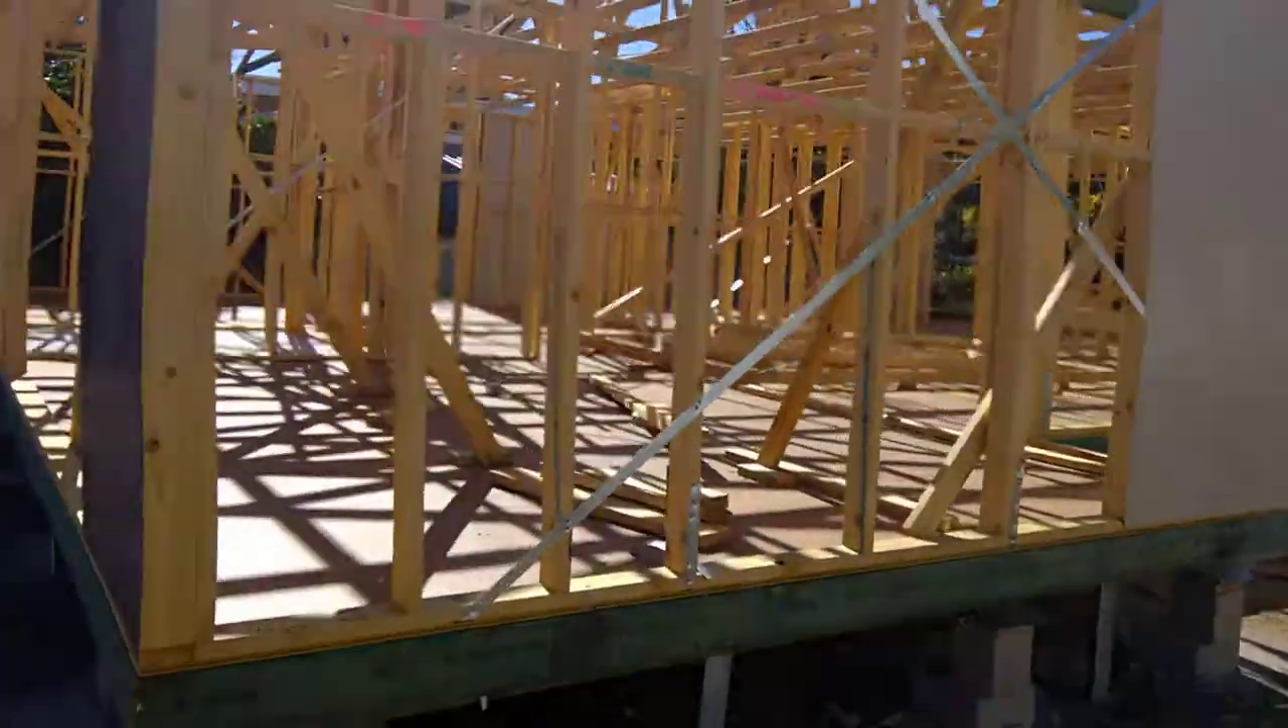And then the next week, all the timber framing, roof trusses are on.